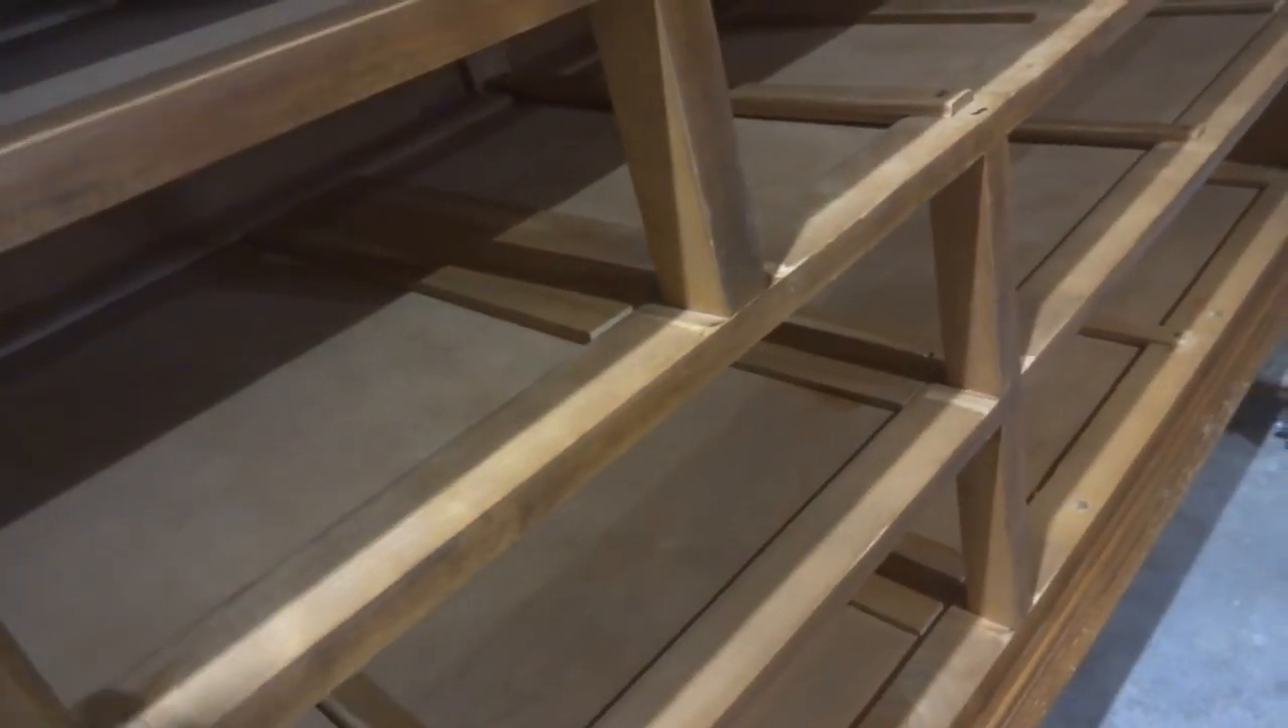Alright, got all the drawers out.